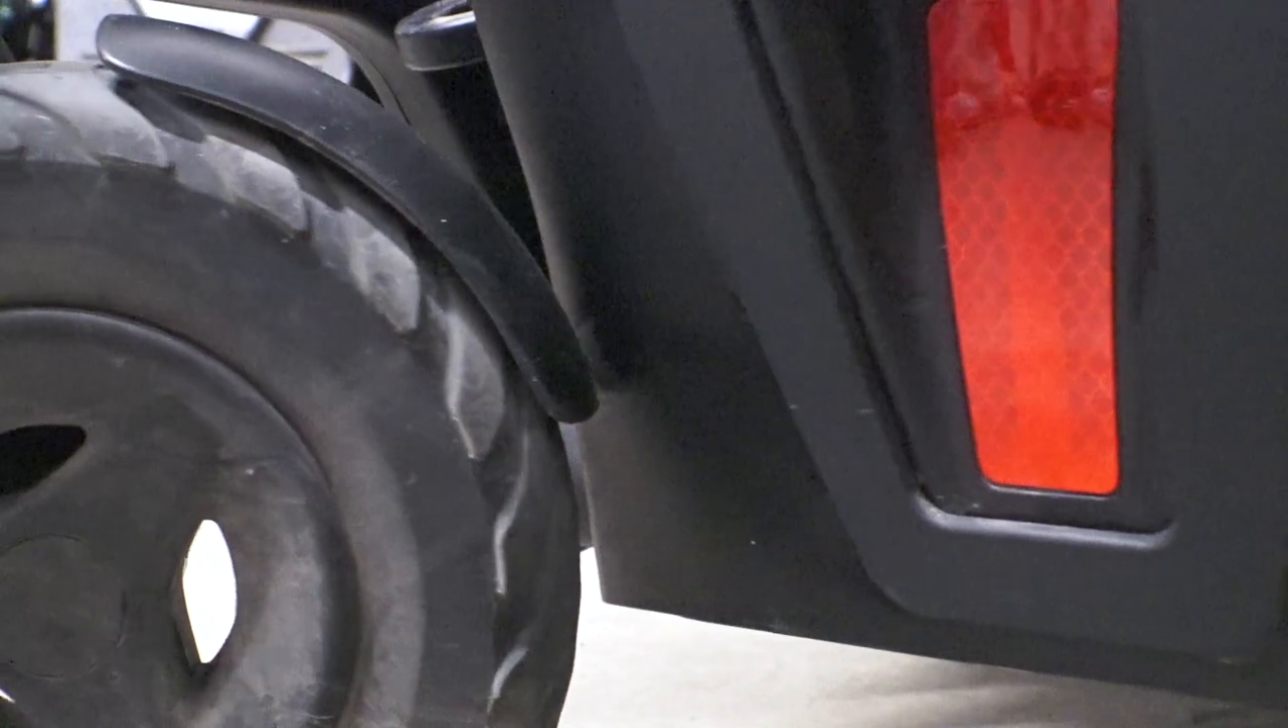What's happening is, I don't know if it's because of these larger tires, but these rear fenders actually interfere with the back cover.